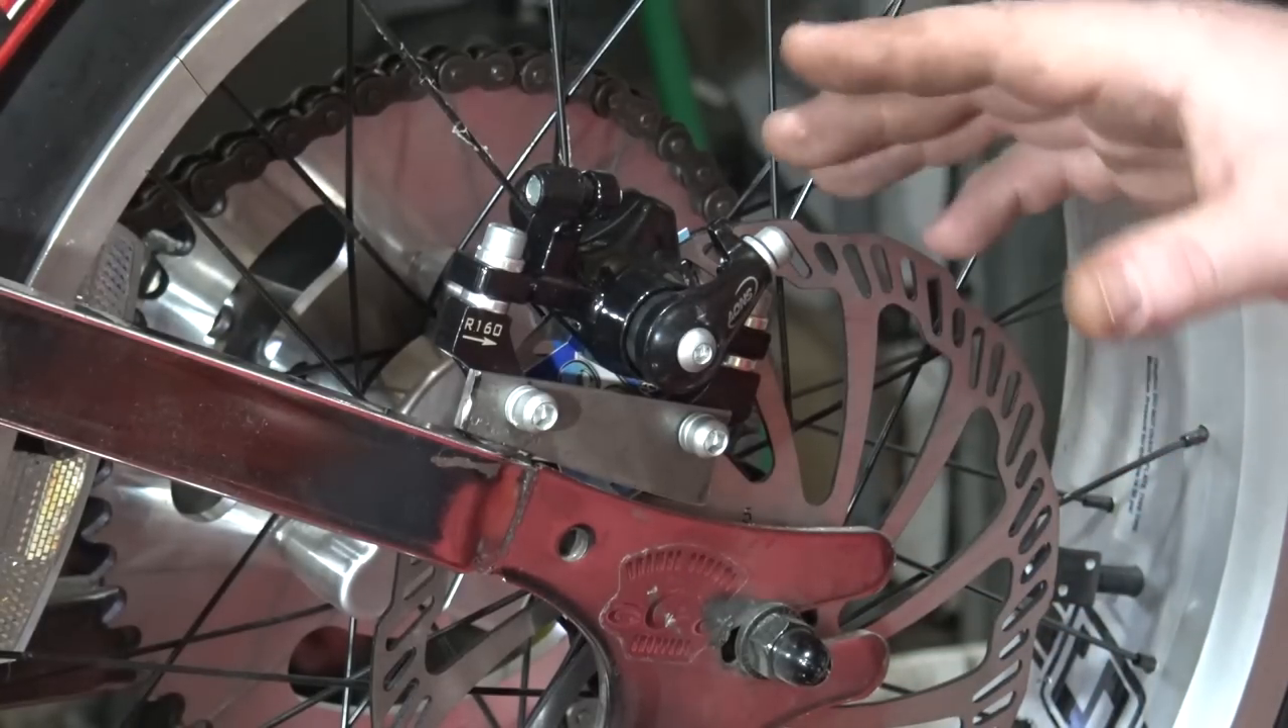You can see I just took a piece of flat stock and wedge cut it, then put, drilled two holes in it, and bolted it up to the caliper bracket. And it looks really nice. It's sitting in the perfect spot.